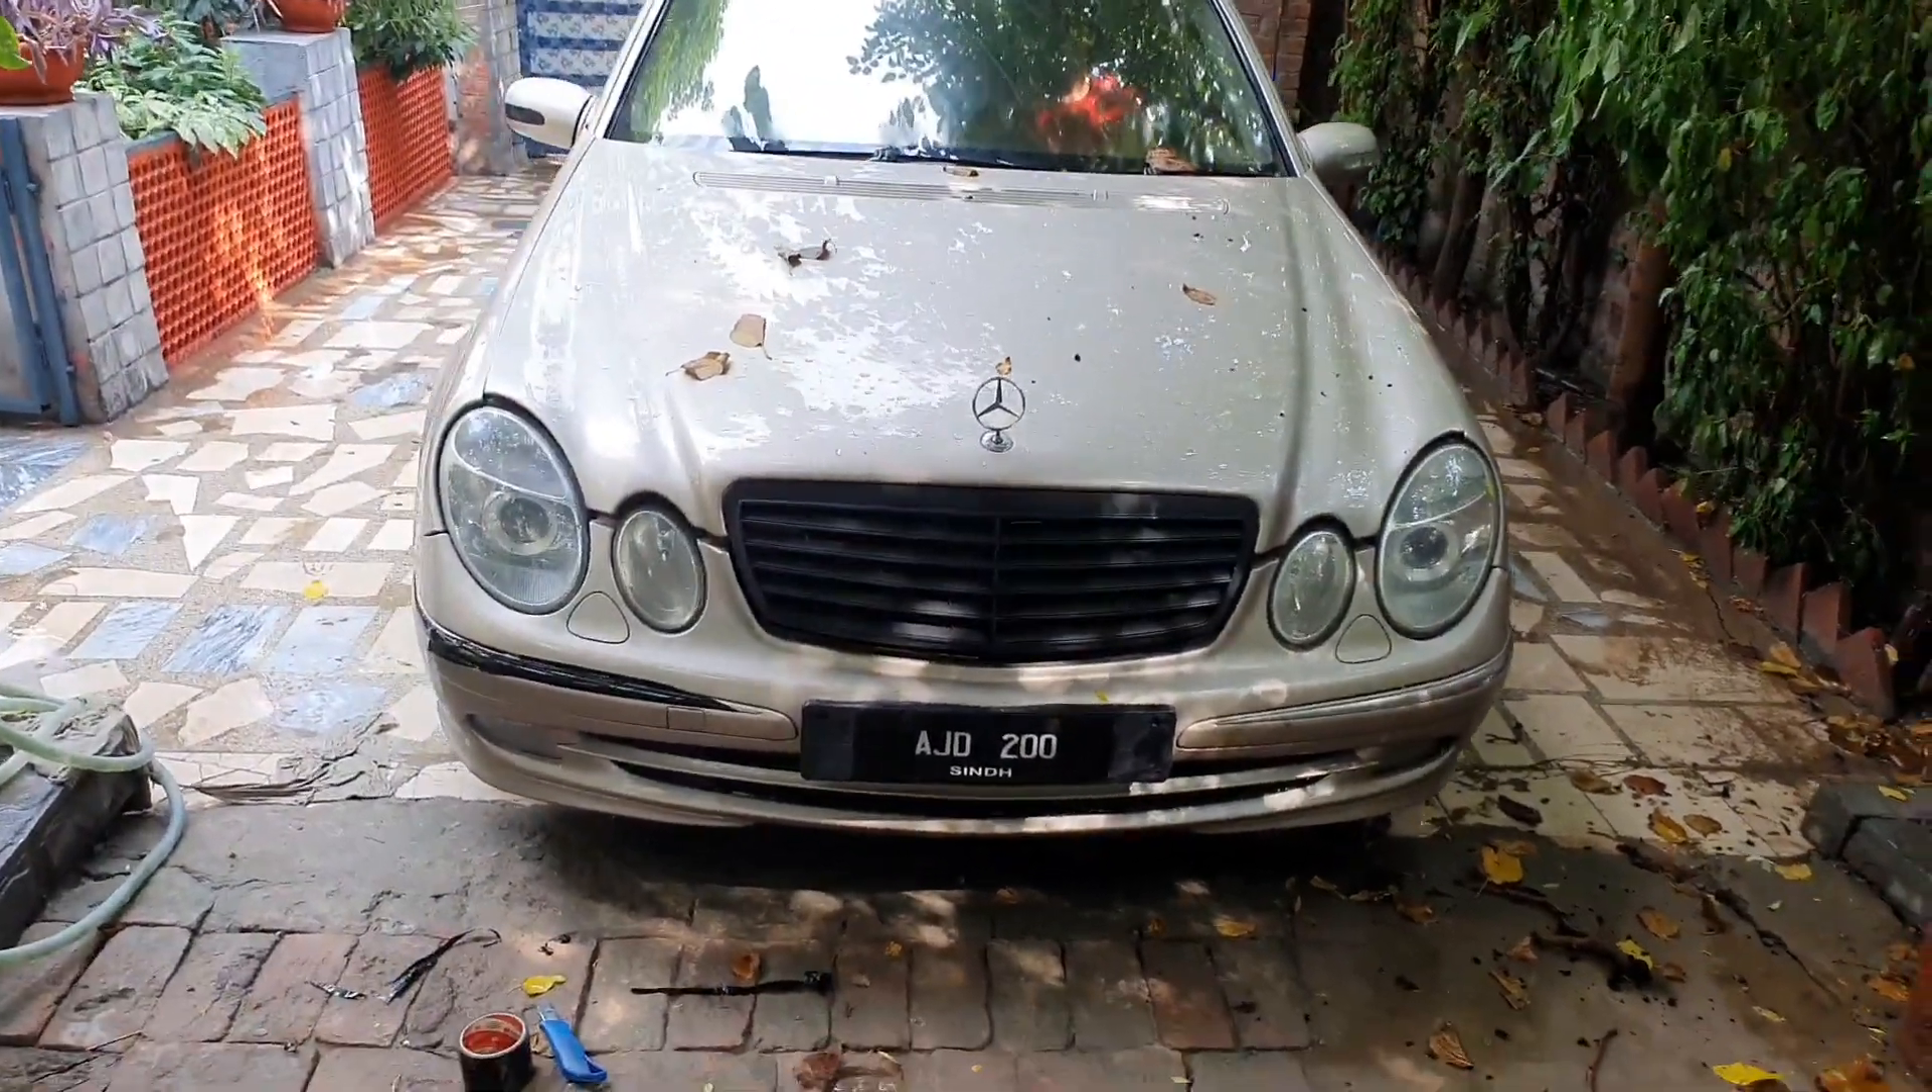یہ گرل میں نے ابھی لگا دی ہے فکس کر دی ہے۔